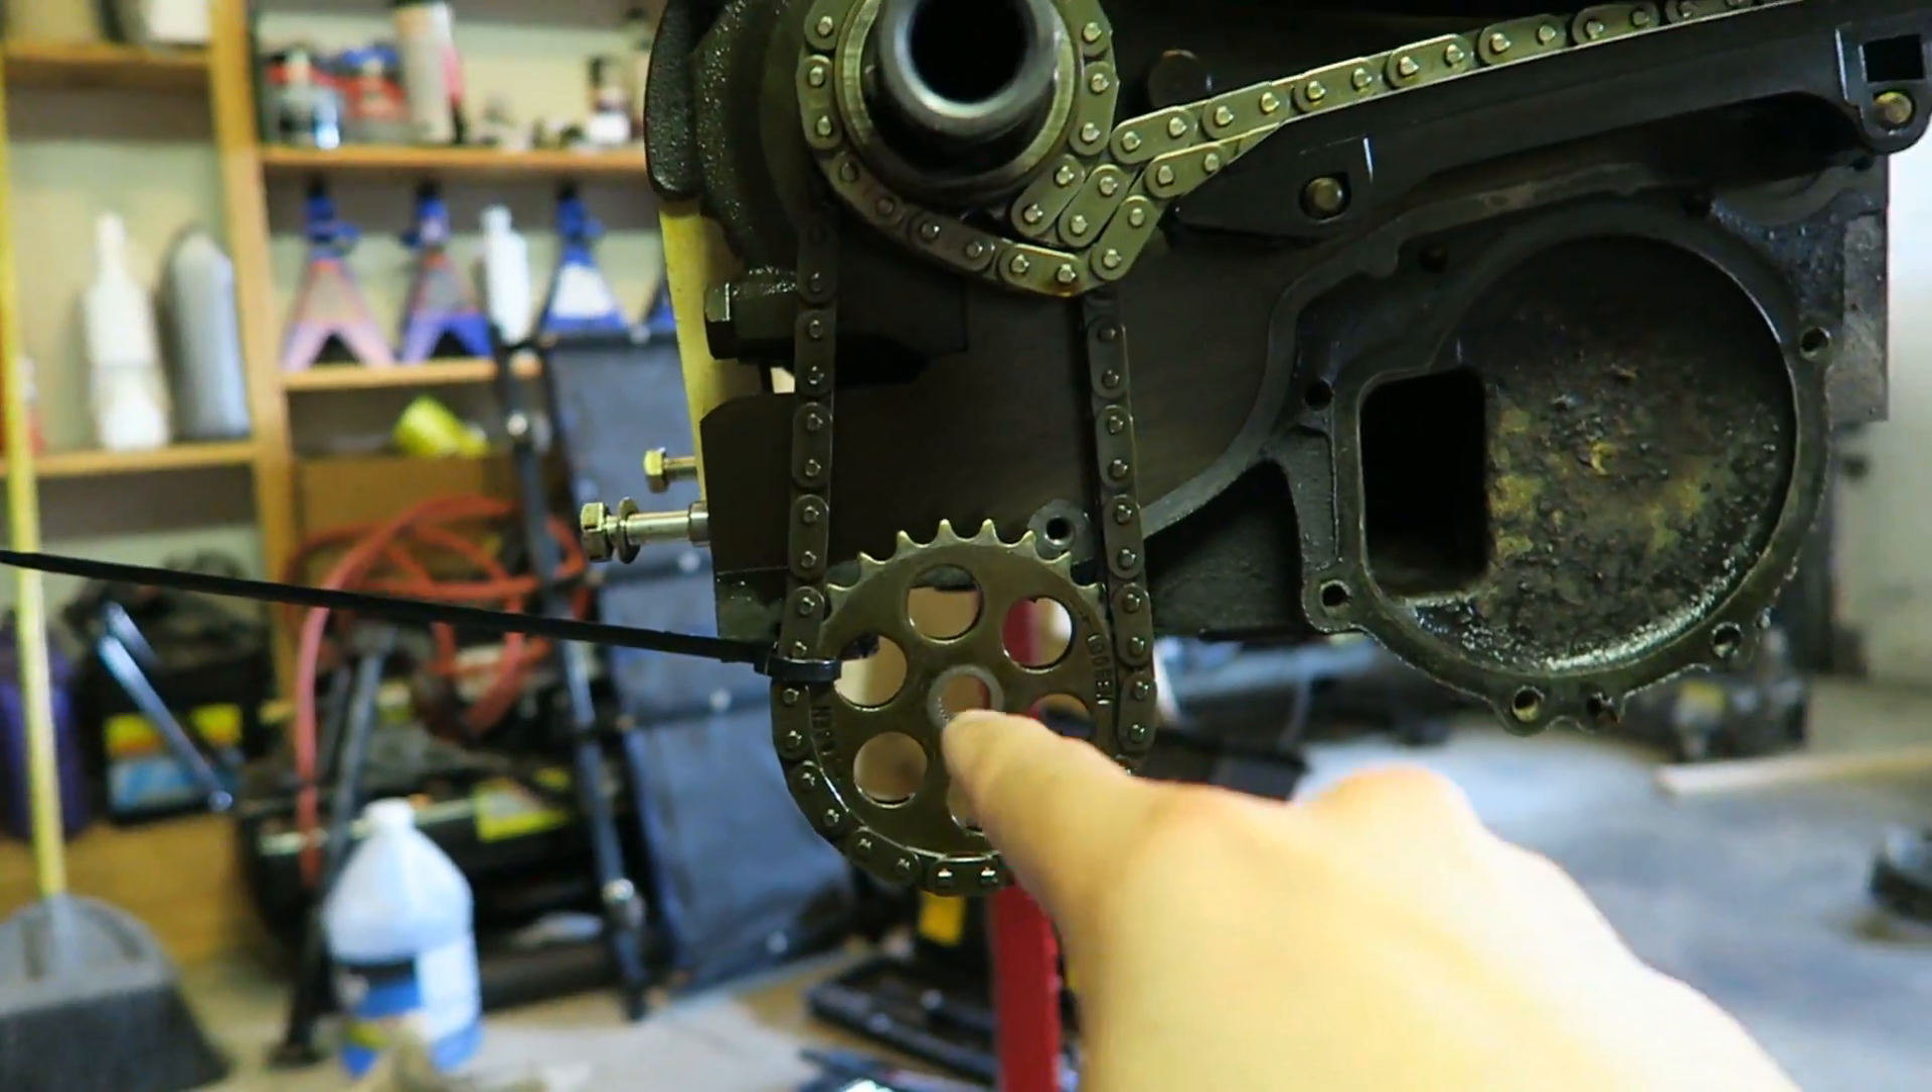And then you can also see here's that oil pump sprocket and it's just dangling there.